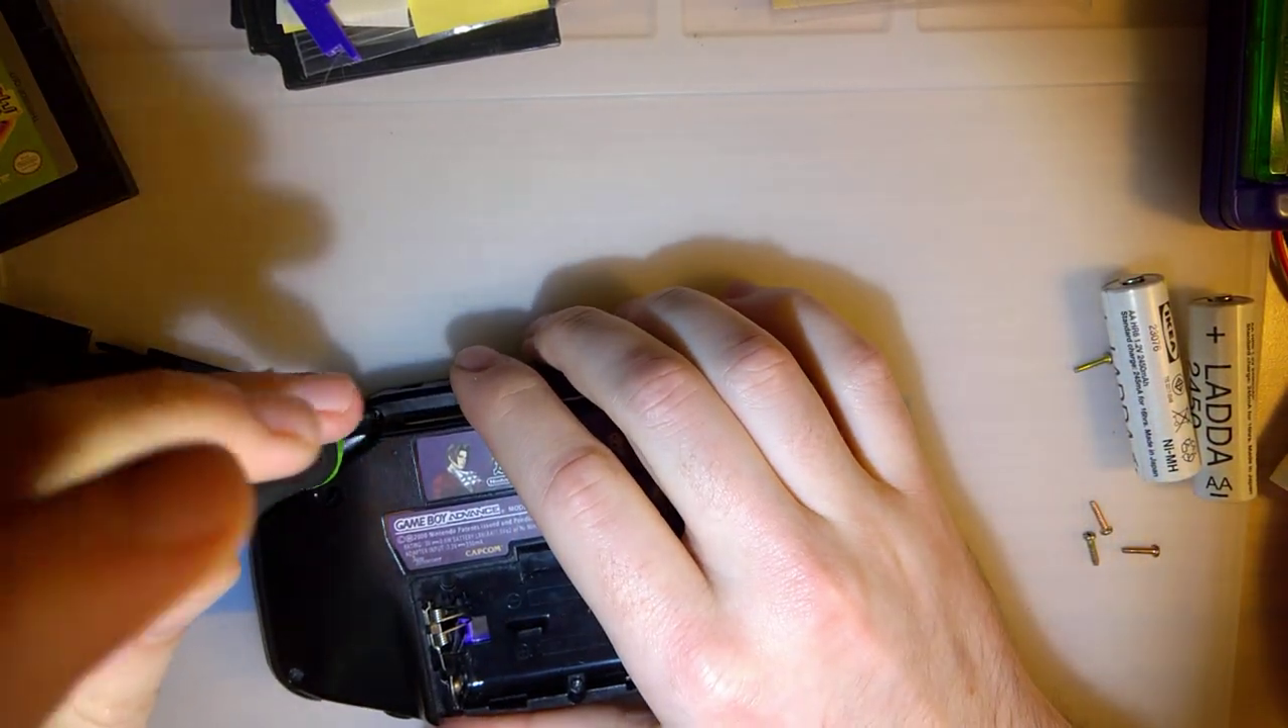So I've already taken out a couple of the screws just to try and speed this process up.